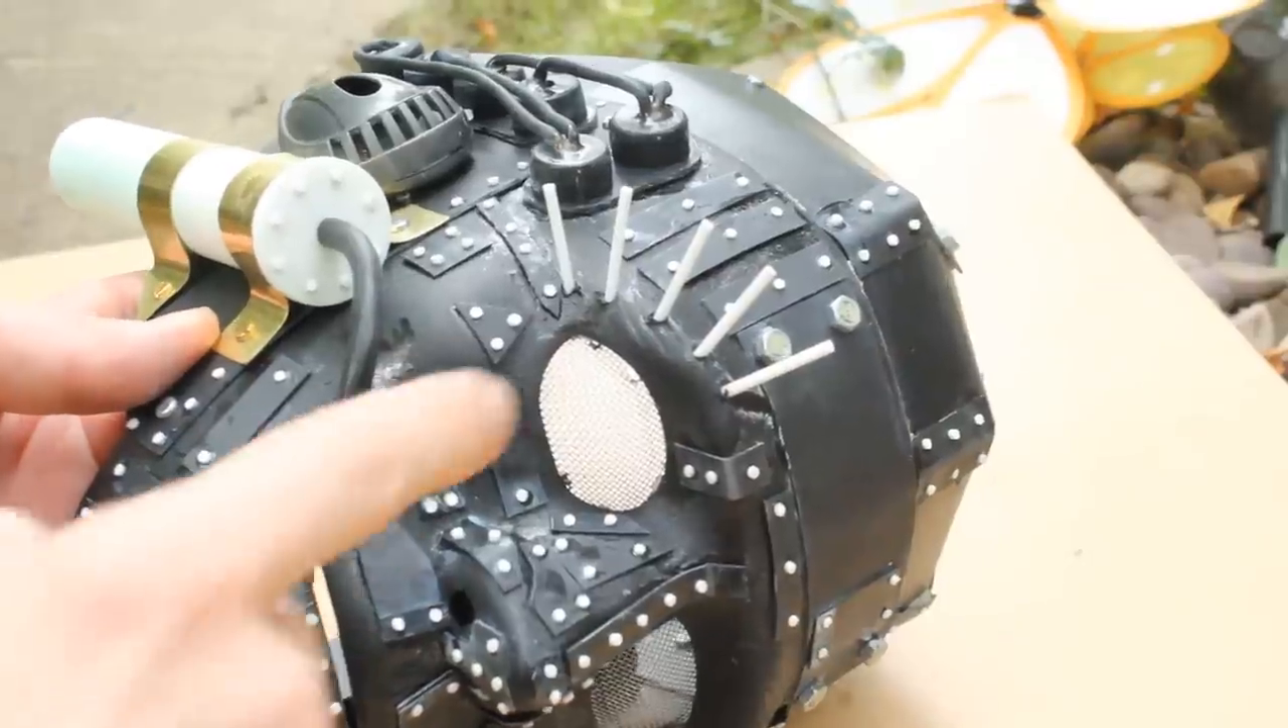I've glued small pieces of plastic all across the mask and then added fake rivets.